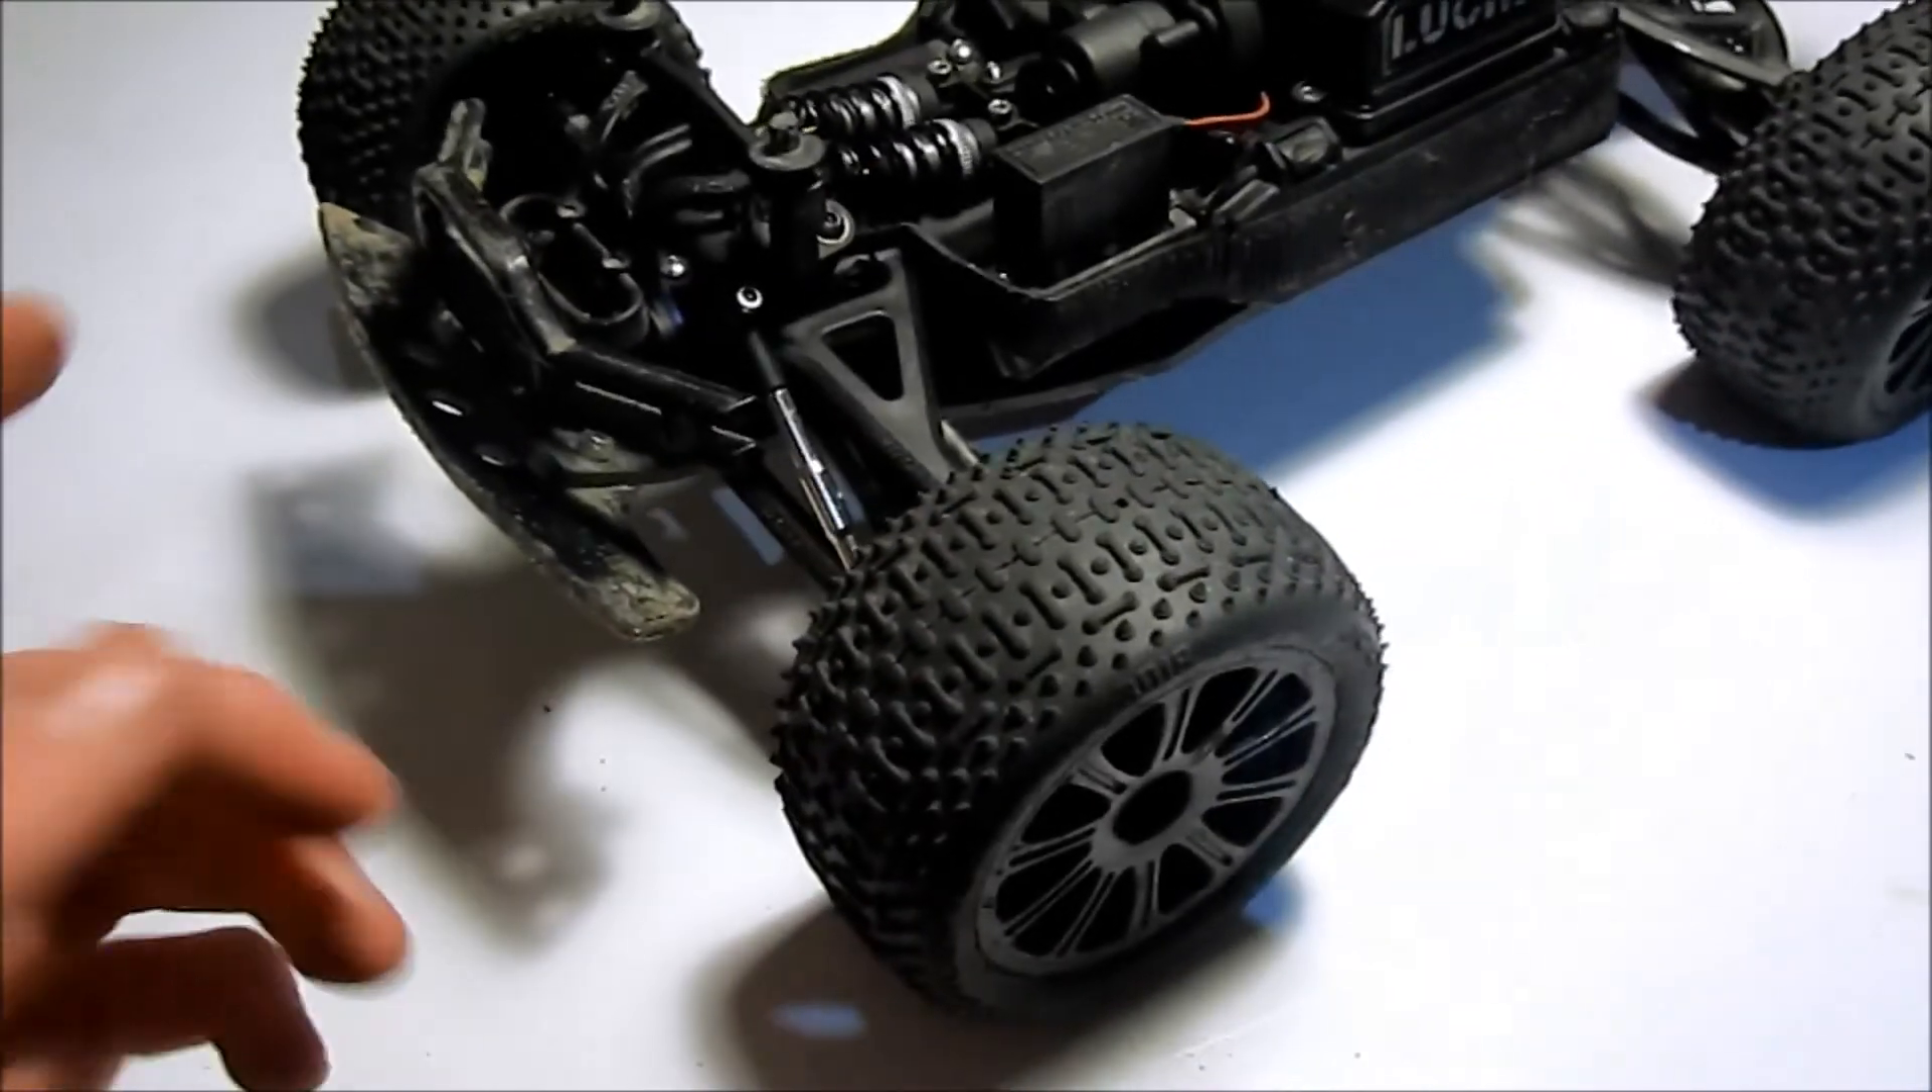So the wheels have been put on and now if you want you can adjust your turn buckles and pivot balls to adjust the toe in and out and also the camber.